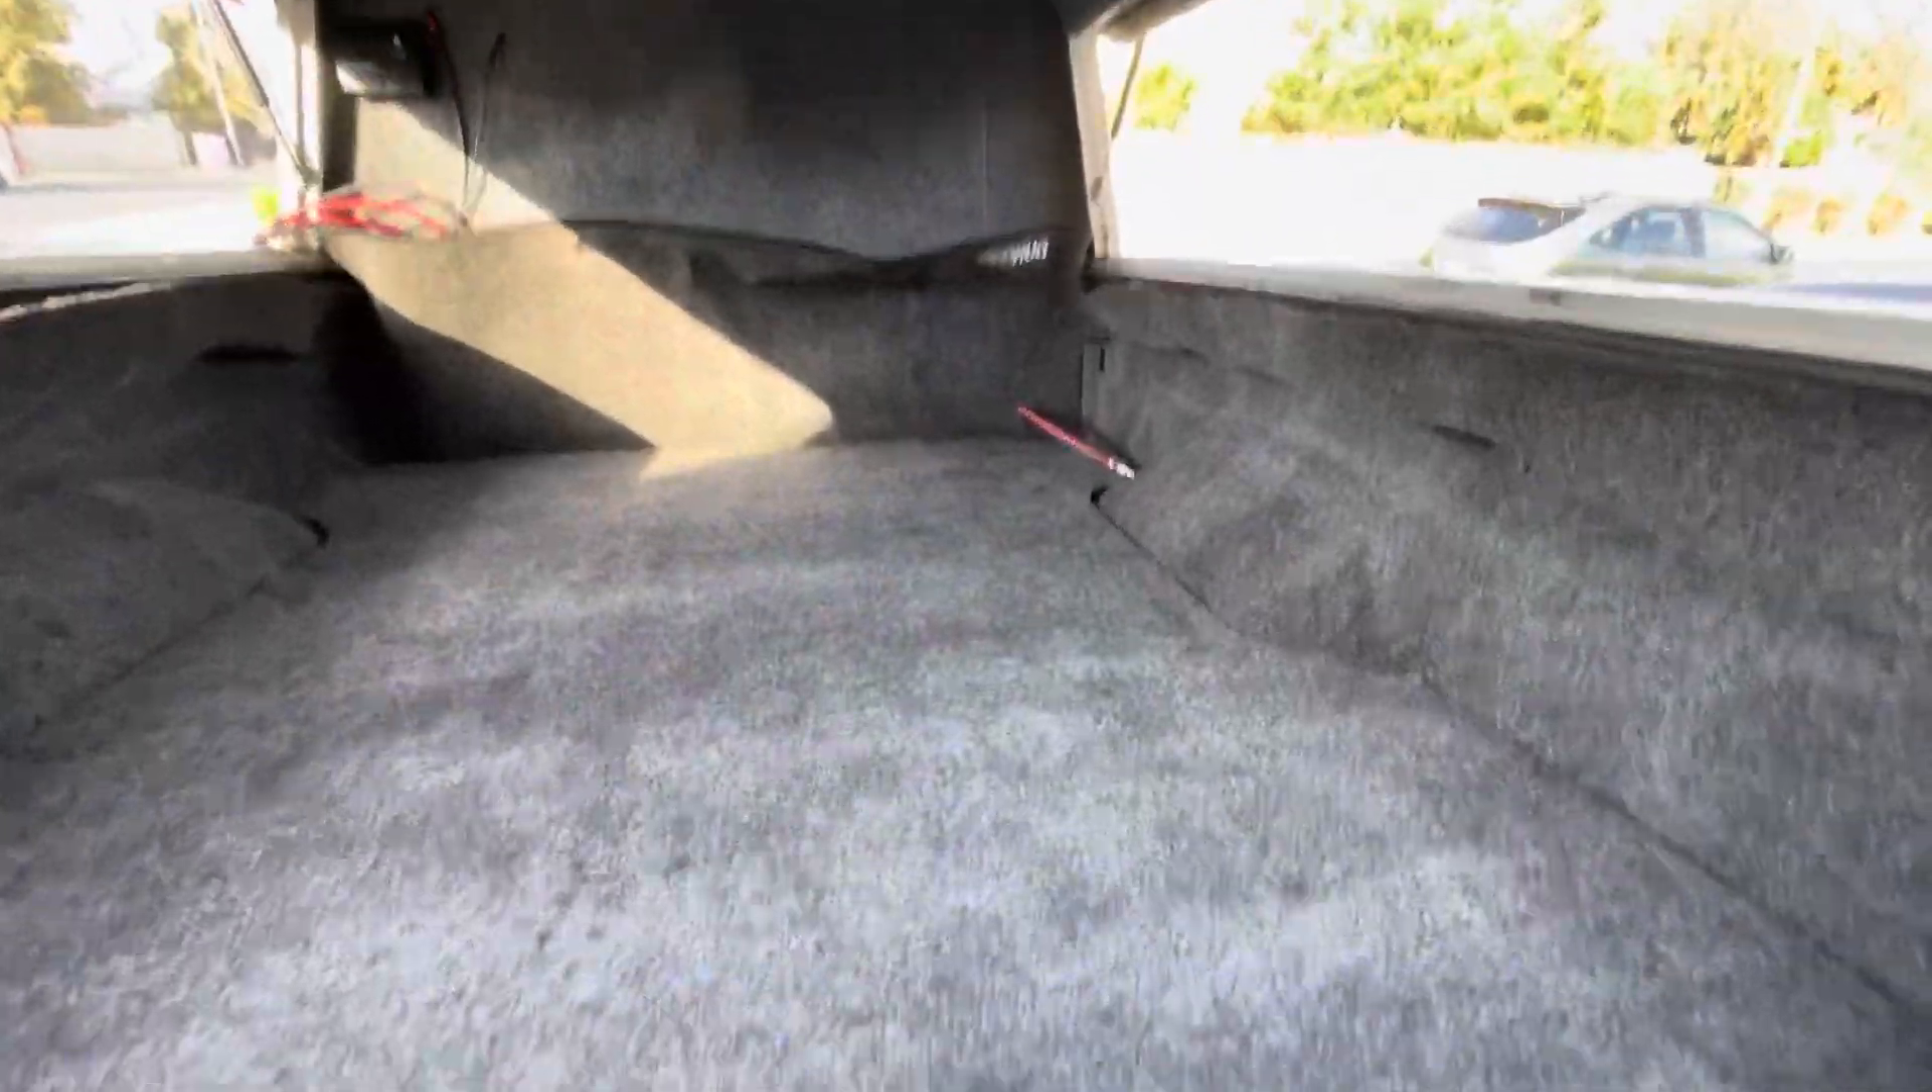All right i got the bed rug put in see right there bed rug.